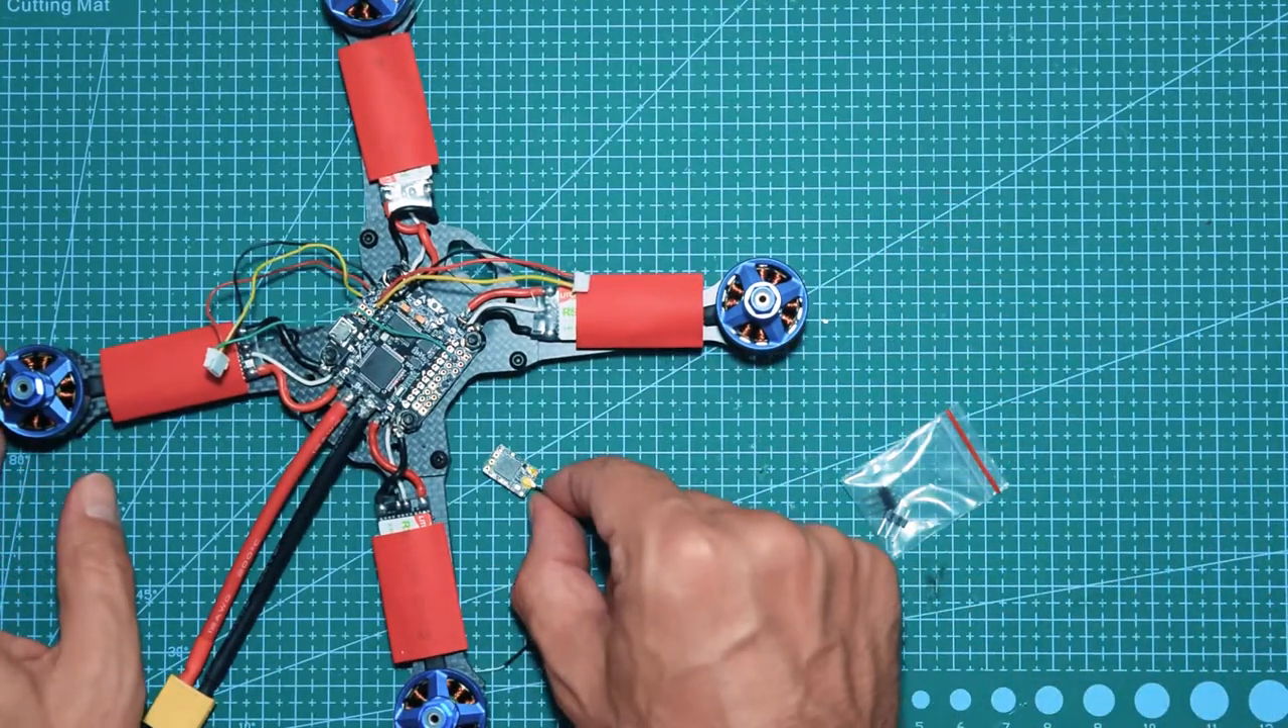The last thing I need to solder is the receiver and so this is a XM receiver for FR sky.